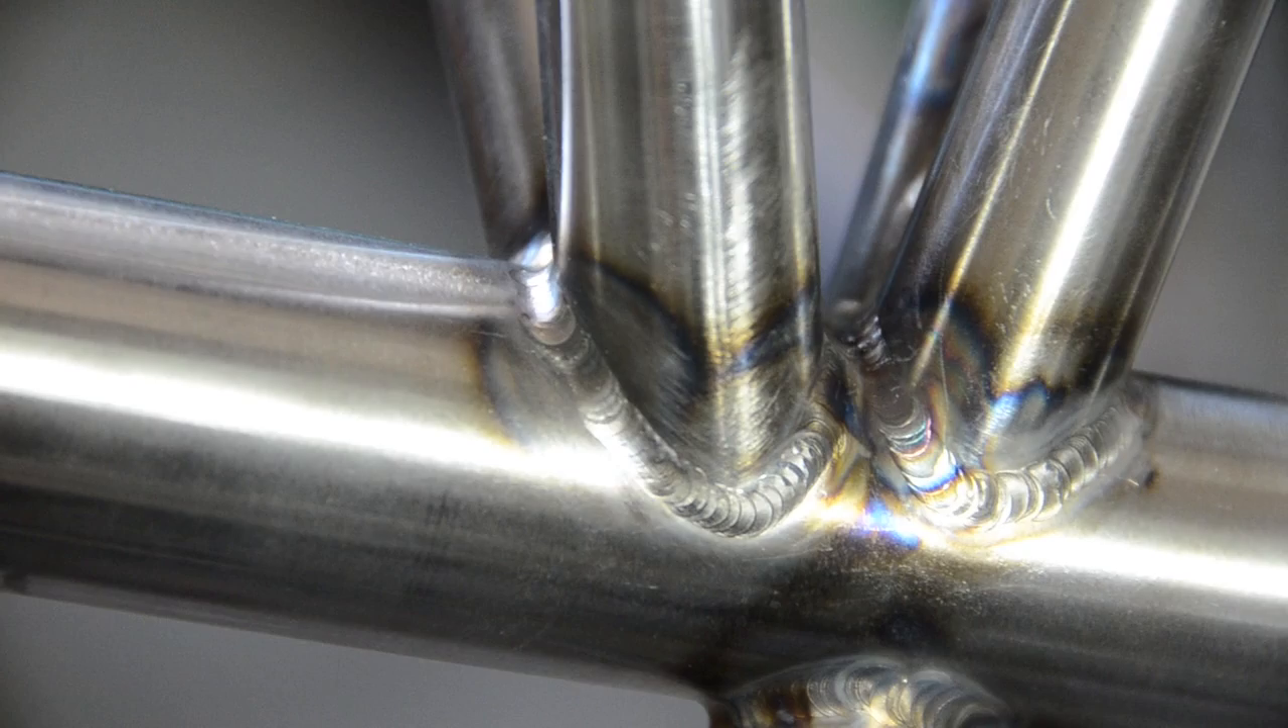All right the seat tube junctions are all welded and uh the ugliest part is kind of hidden right inside there so you can't see it and uh which is good.